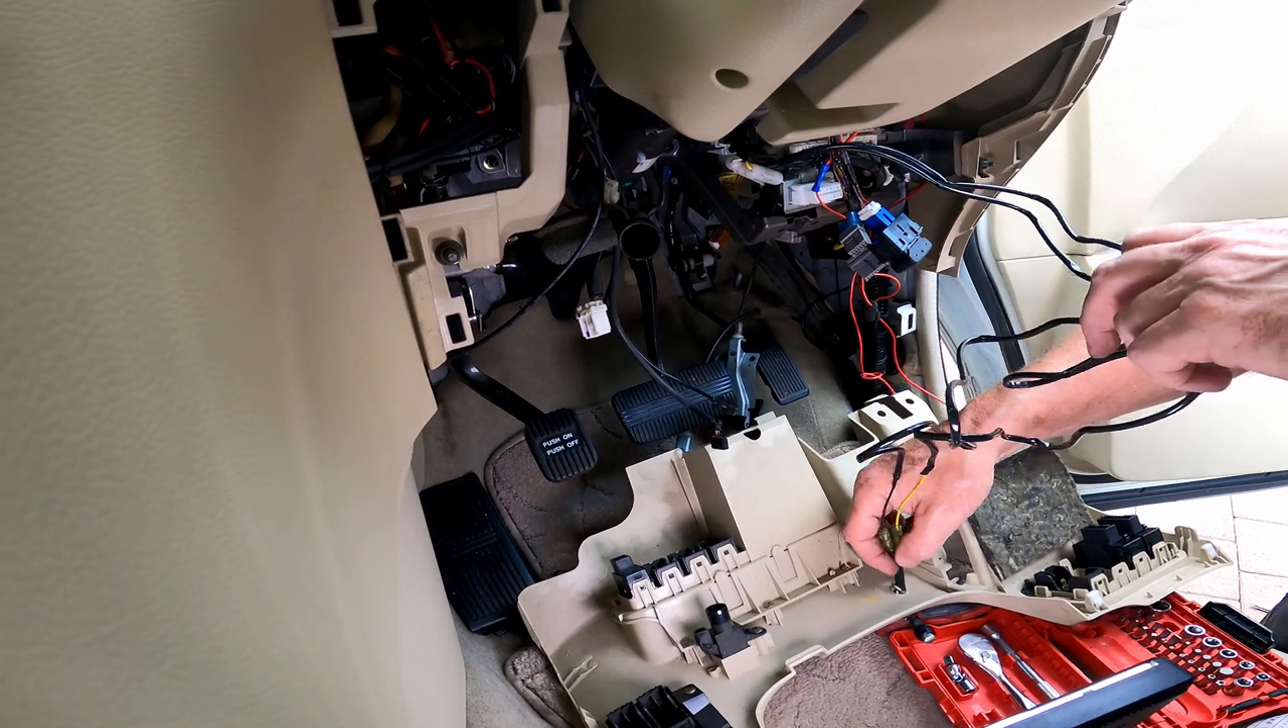Okay, so I've got Most of this part of the dash out.